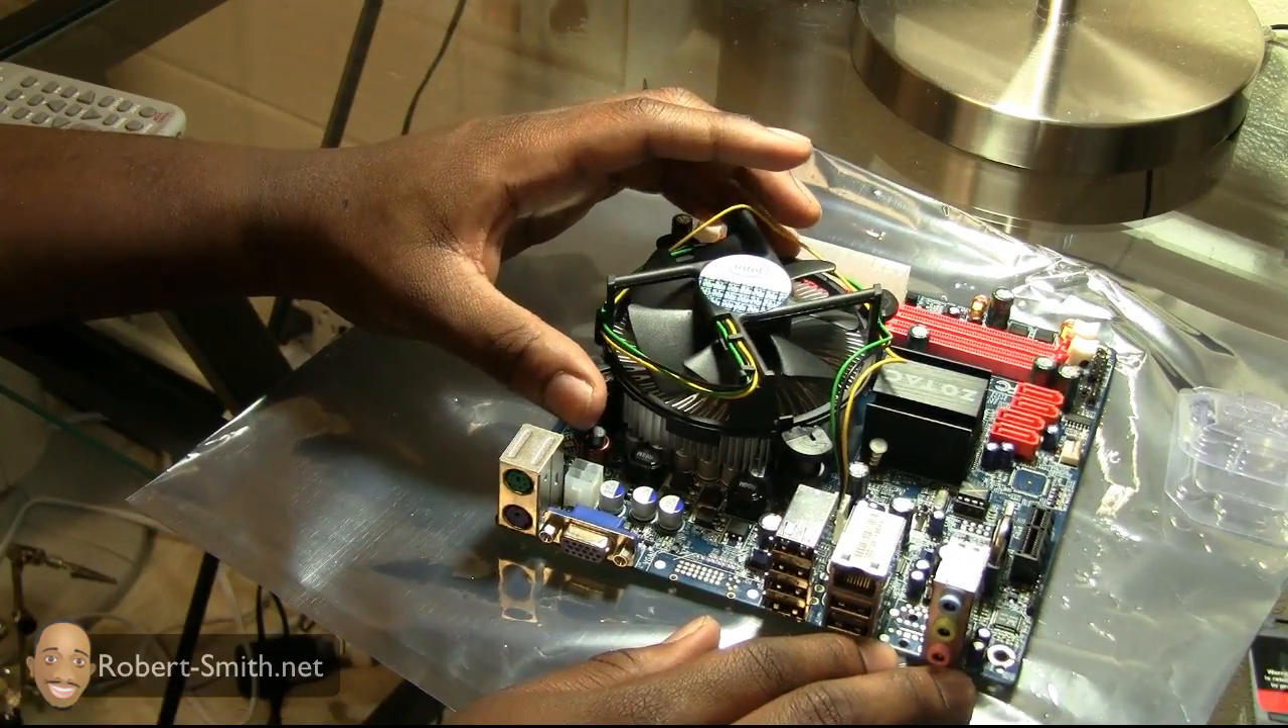Now we have the actual CPU installed as well as the heatsink fan.